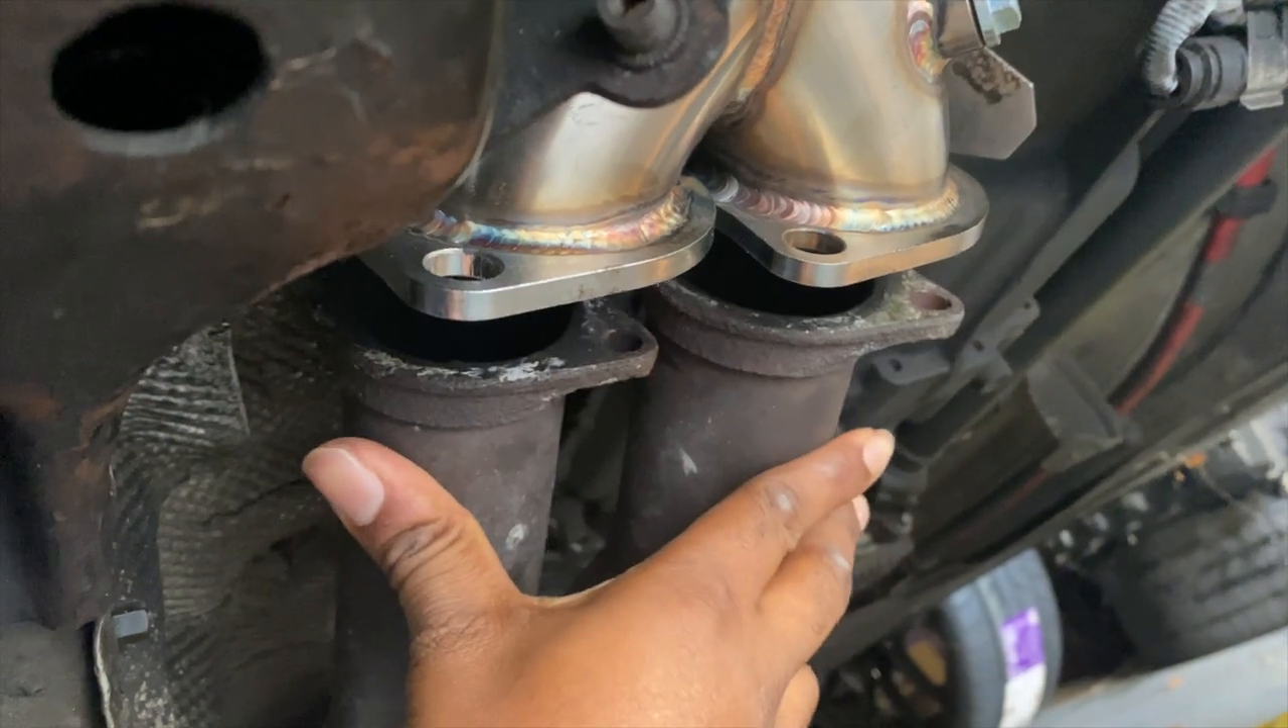Underneath it looks like this so it really doesn't line up so it doesn't matter however you turn it it's not going to line up because these are going this way and then these are going that way.